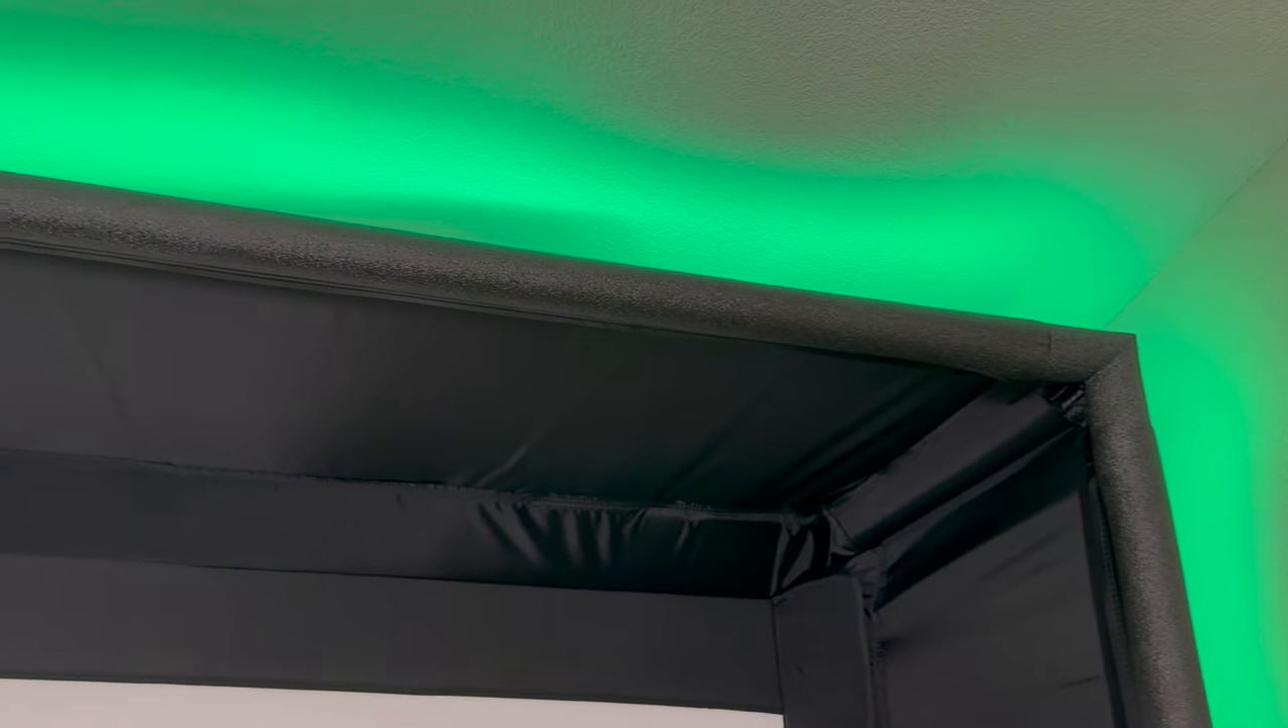Another addition I added to my simulator is using pipe insulation on the front of the enclosure.